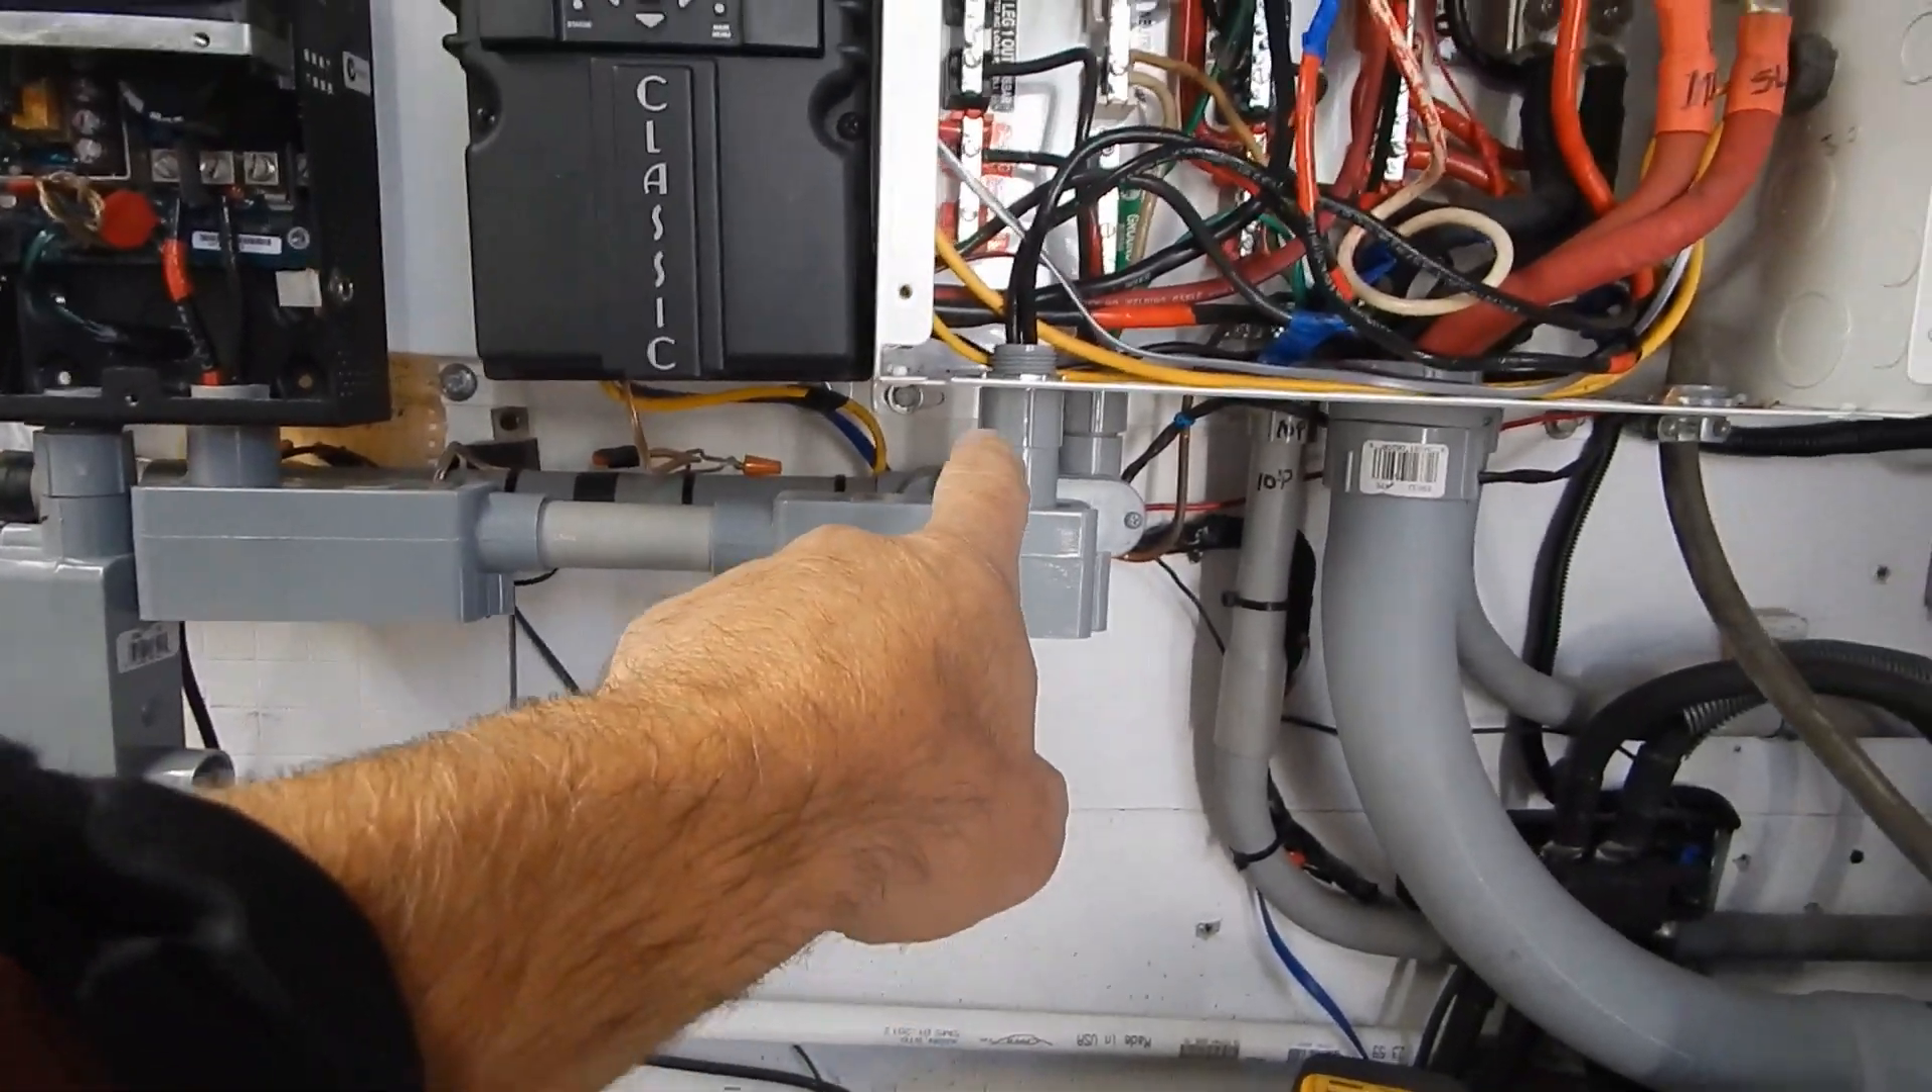Okay about 70 minutes later I've got the conduit in.